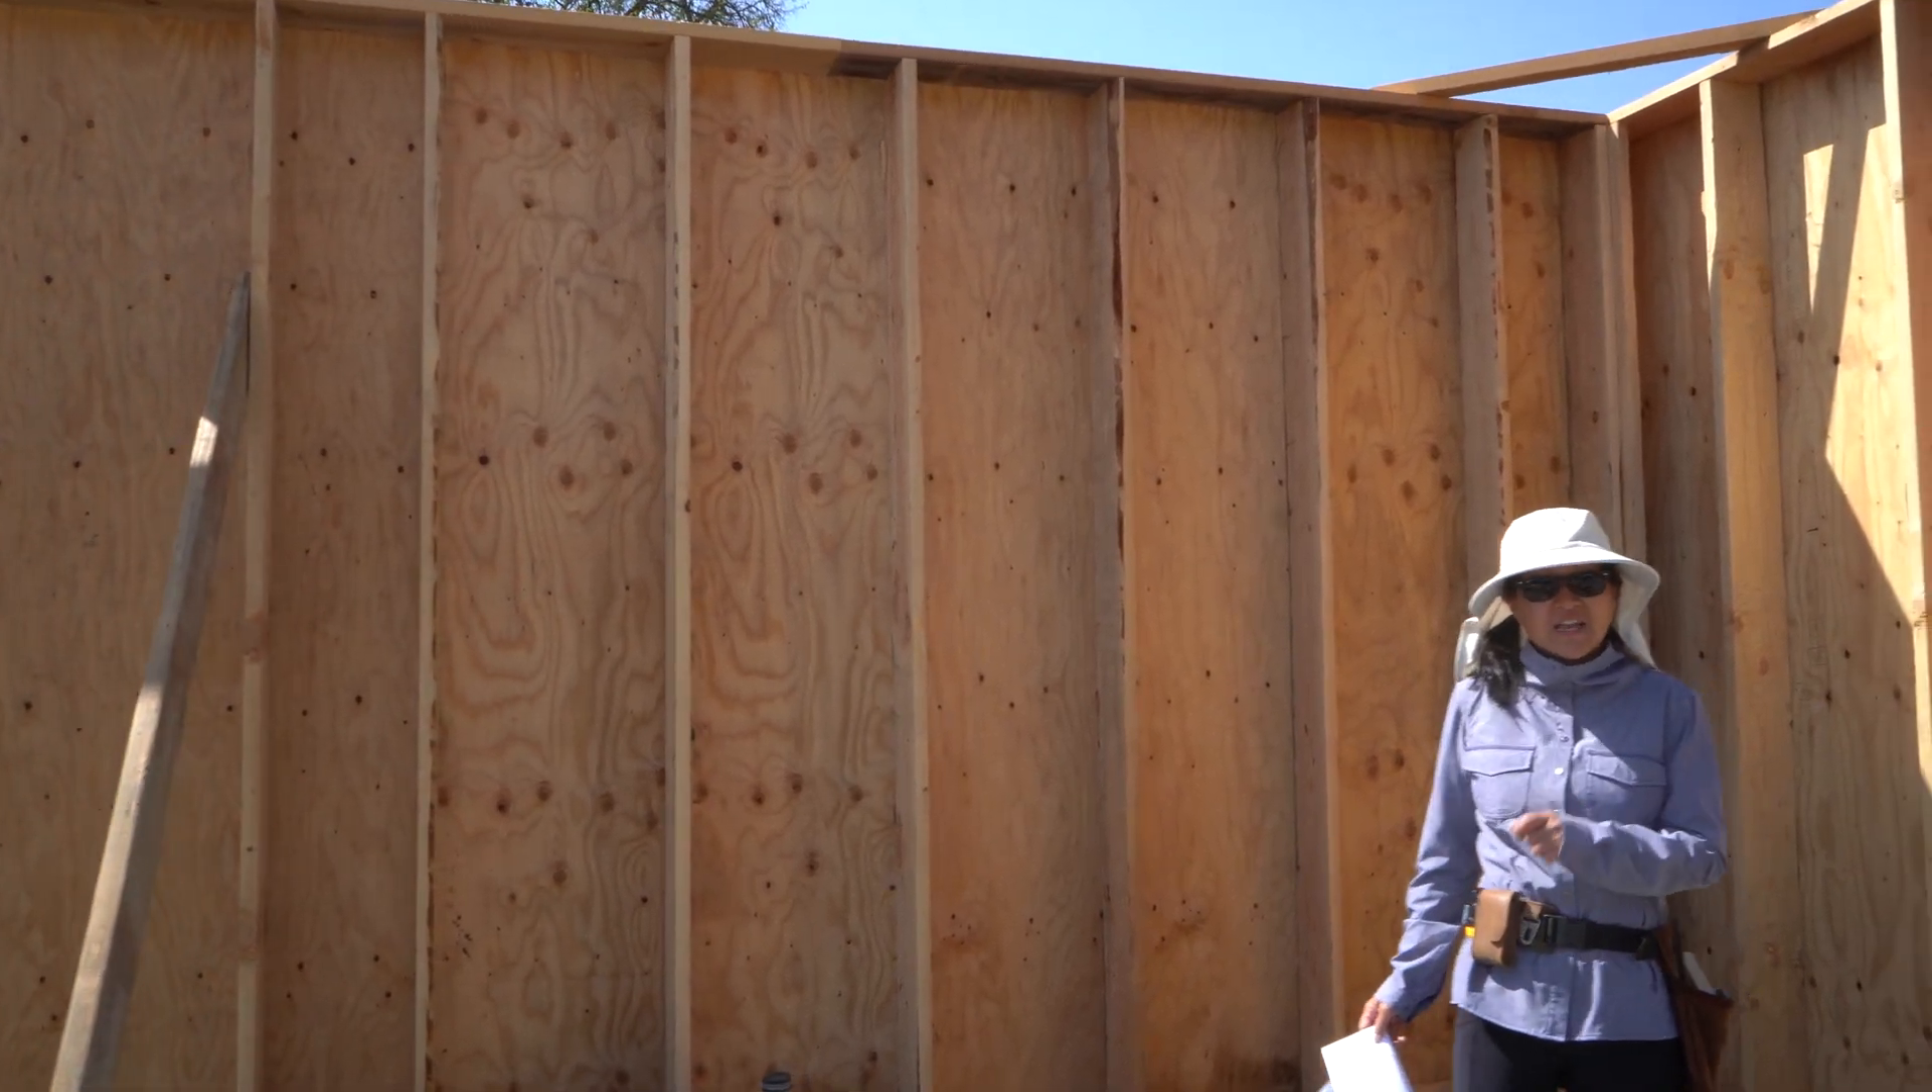As you can see, we have walls up and that's super exciting.